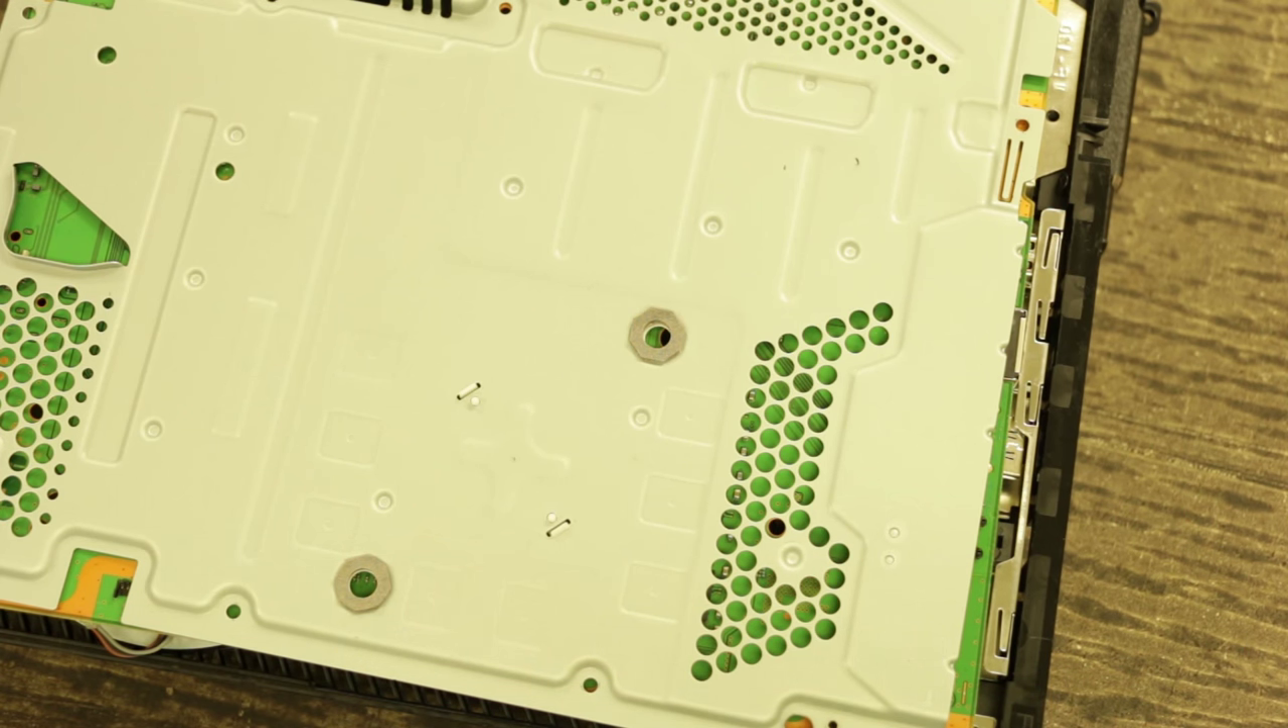So here we have a PlayStation 4 game console with top covers removed.